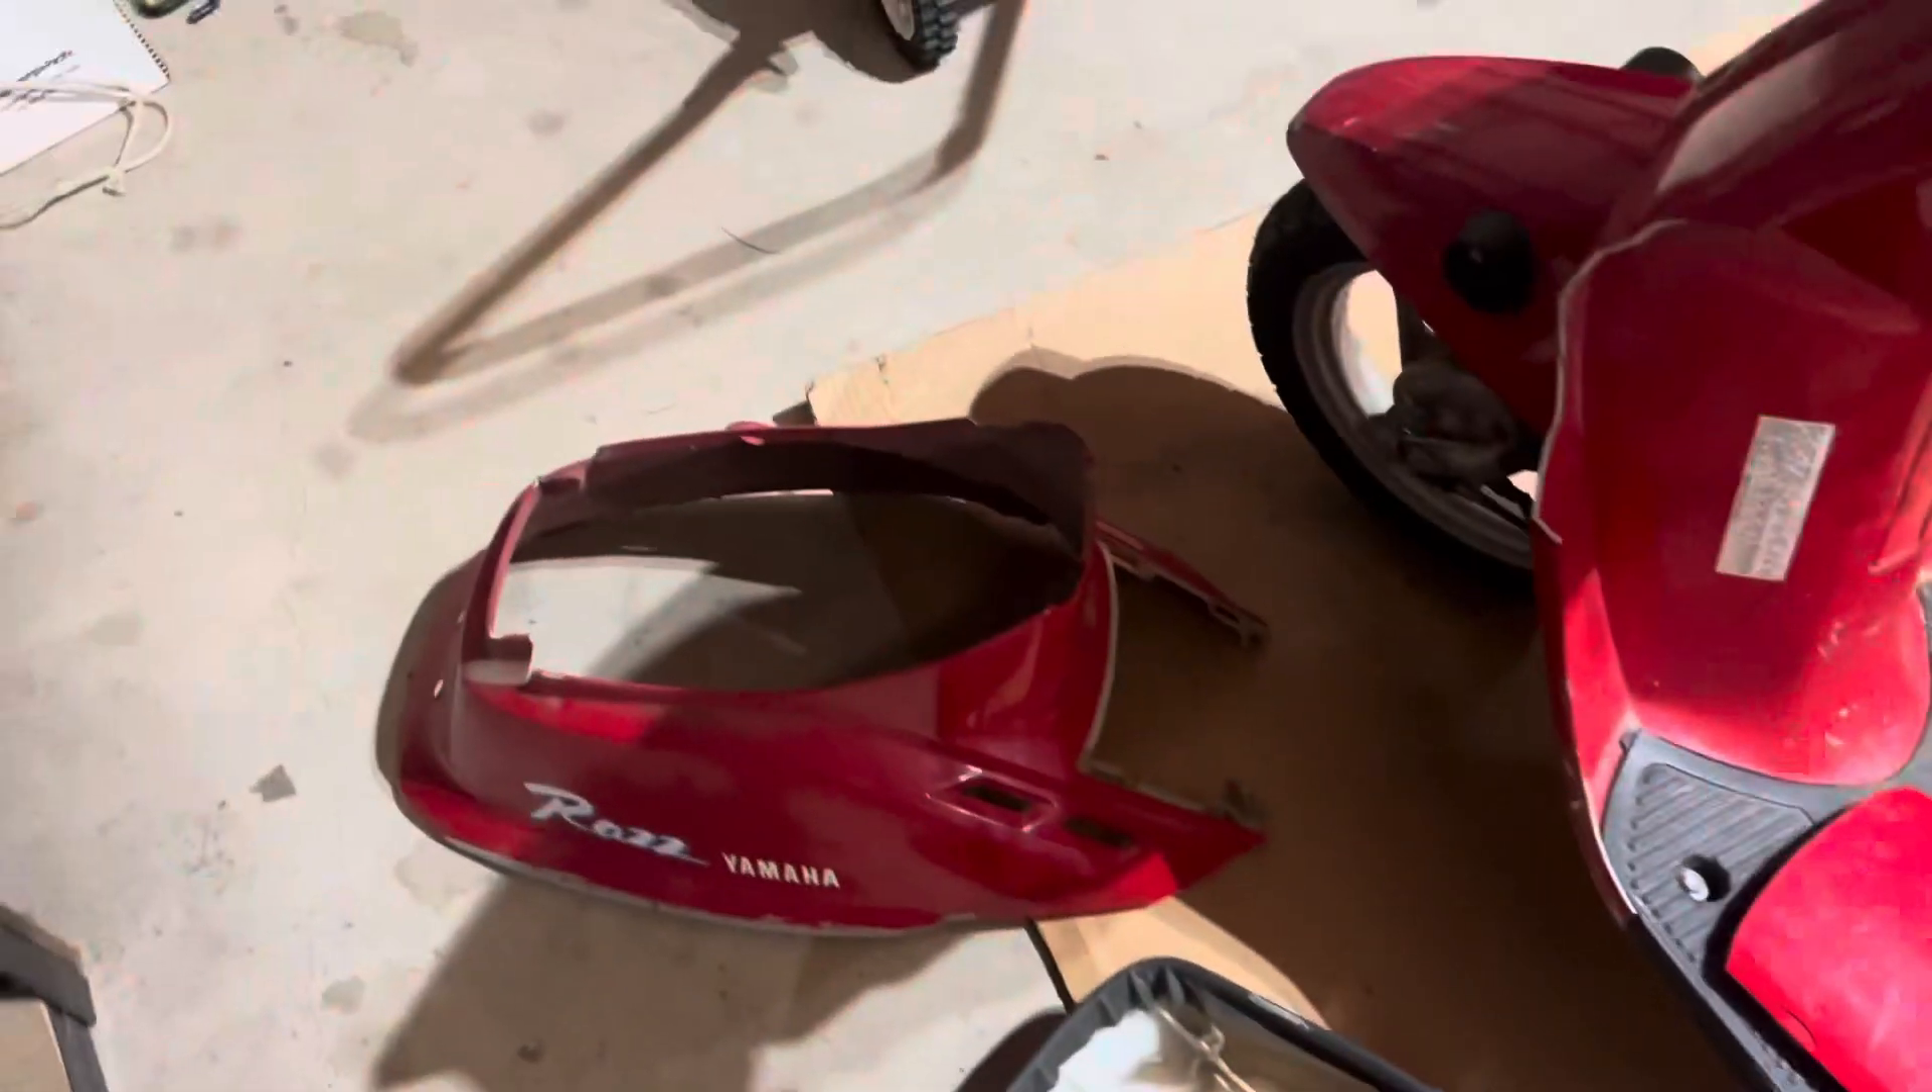Alright, I got the plastic off. So now we got easy access to everything.